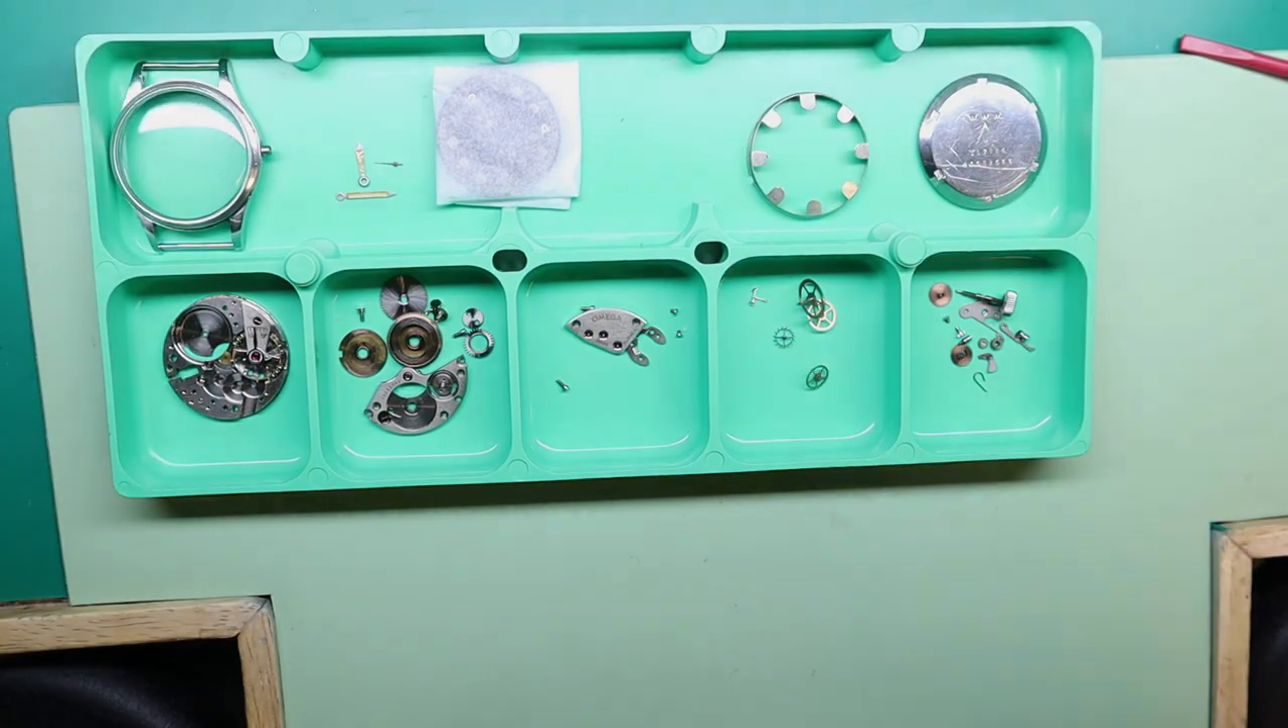So that's the watch completely broken down and as i said all these parts will go into the cleaning basket and once they're clean they'll come out and get ready to get reassembled.